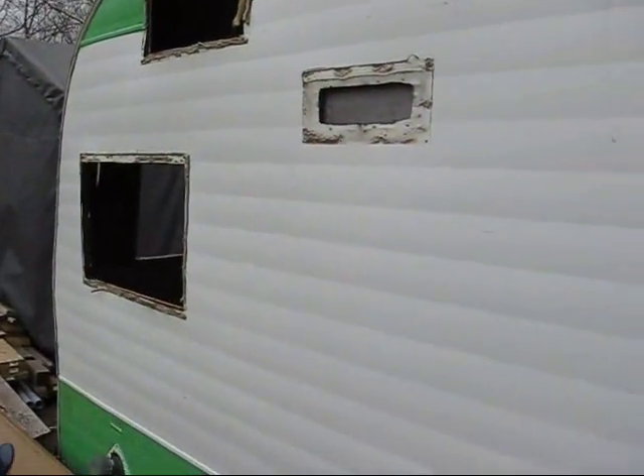I've got got most of the windows off.